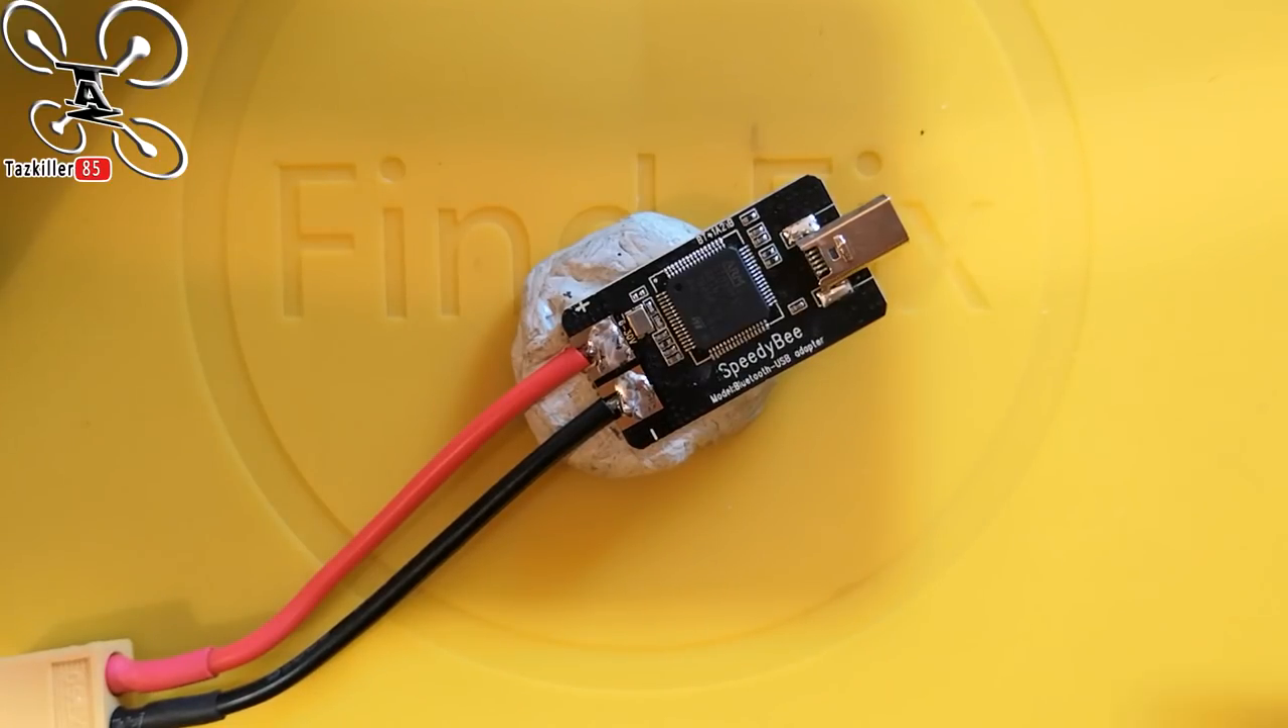Donc voilà La soudure est faite.